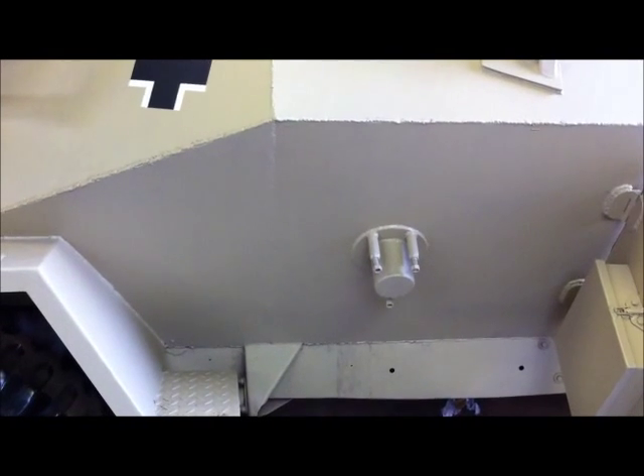This is the mounting point for the spare wheel. We haven't actually bothered putting it on yet.